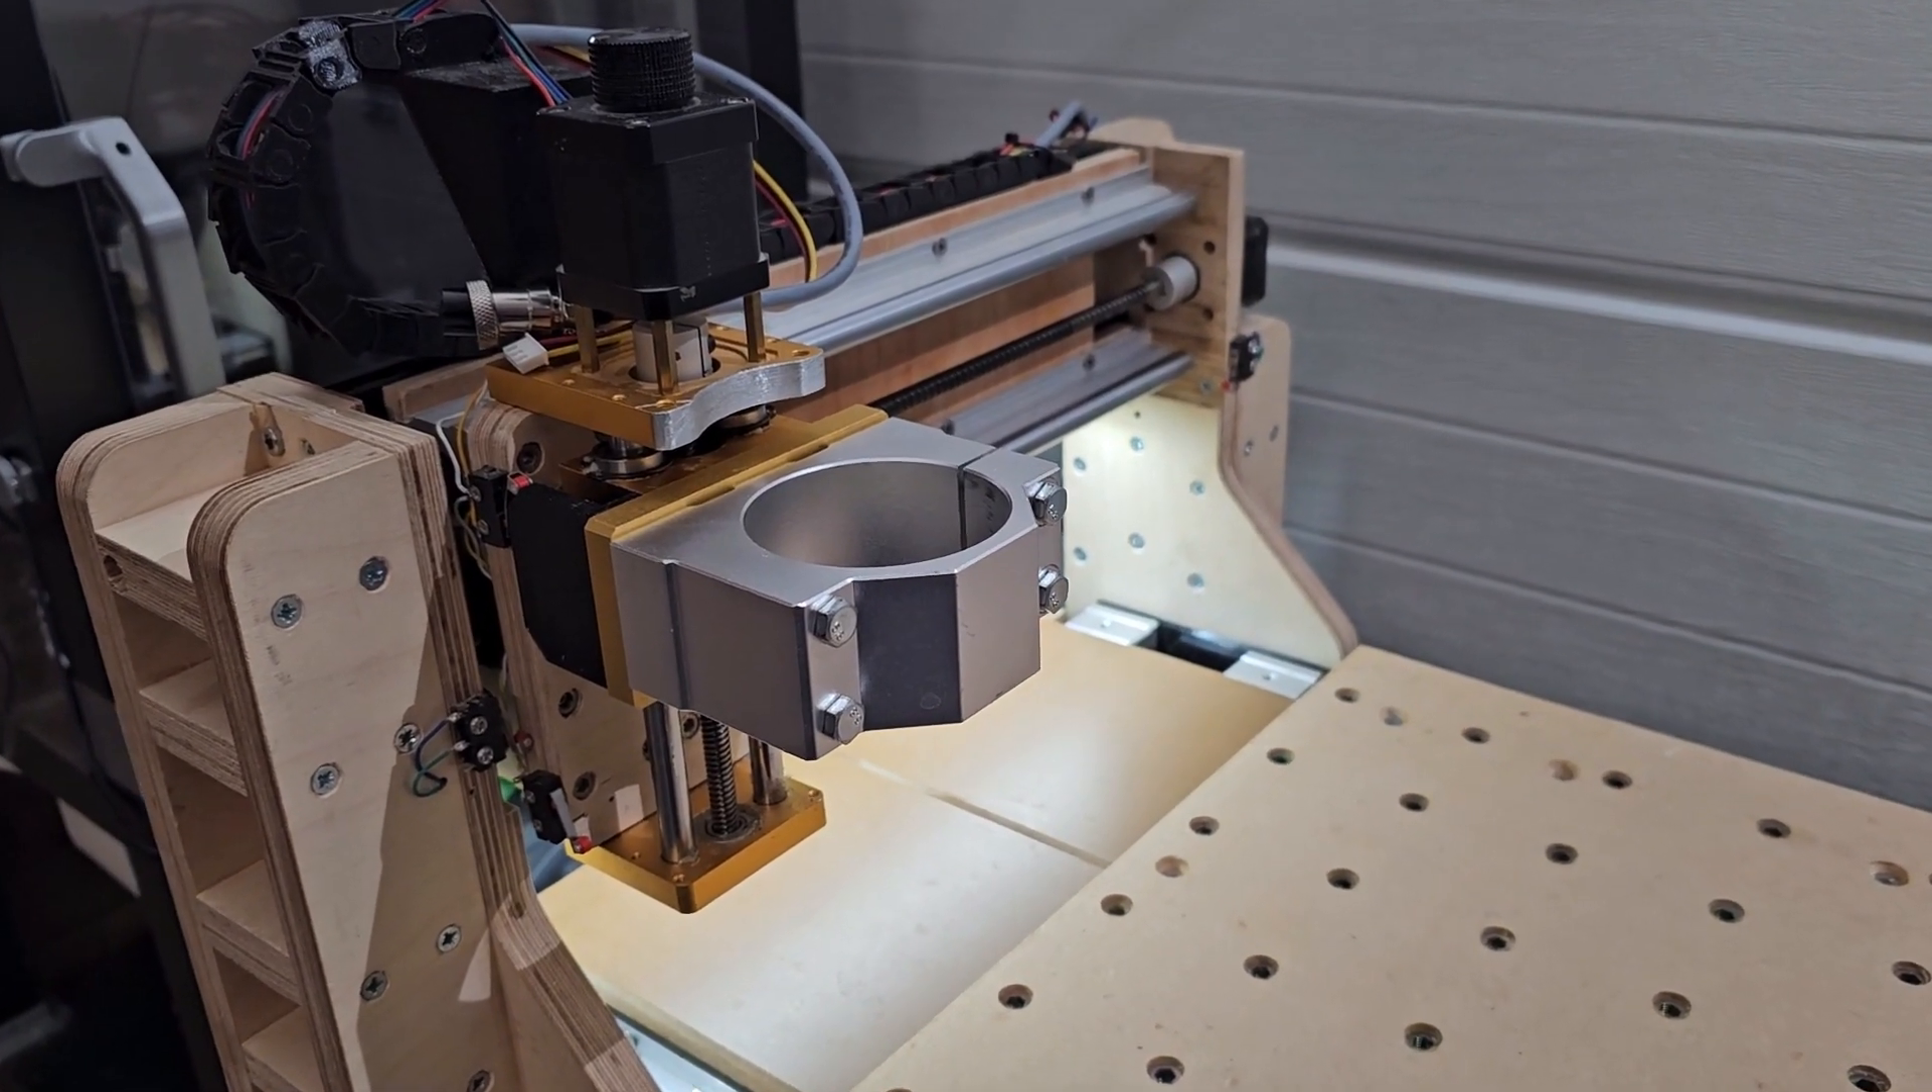You might have noticed then in the intro to this video and in this clip that we're showing now there's no spindle fitted.